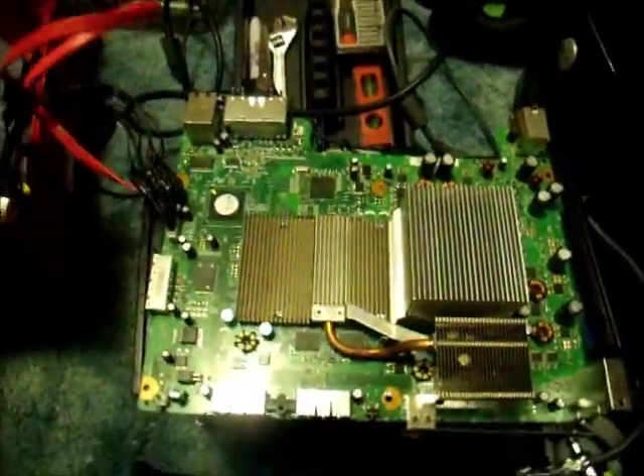As you can see I've removed the Xbox from its little shroud thing.